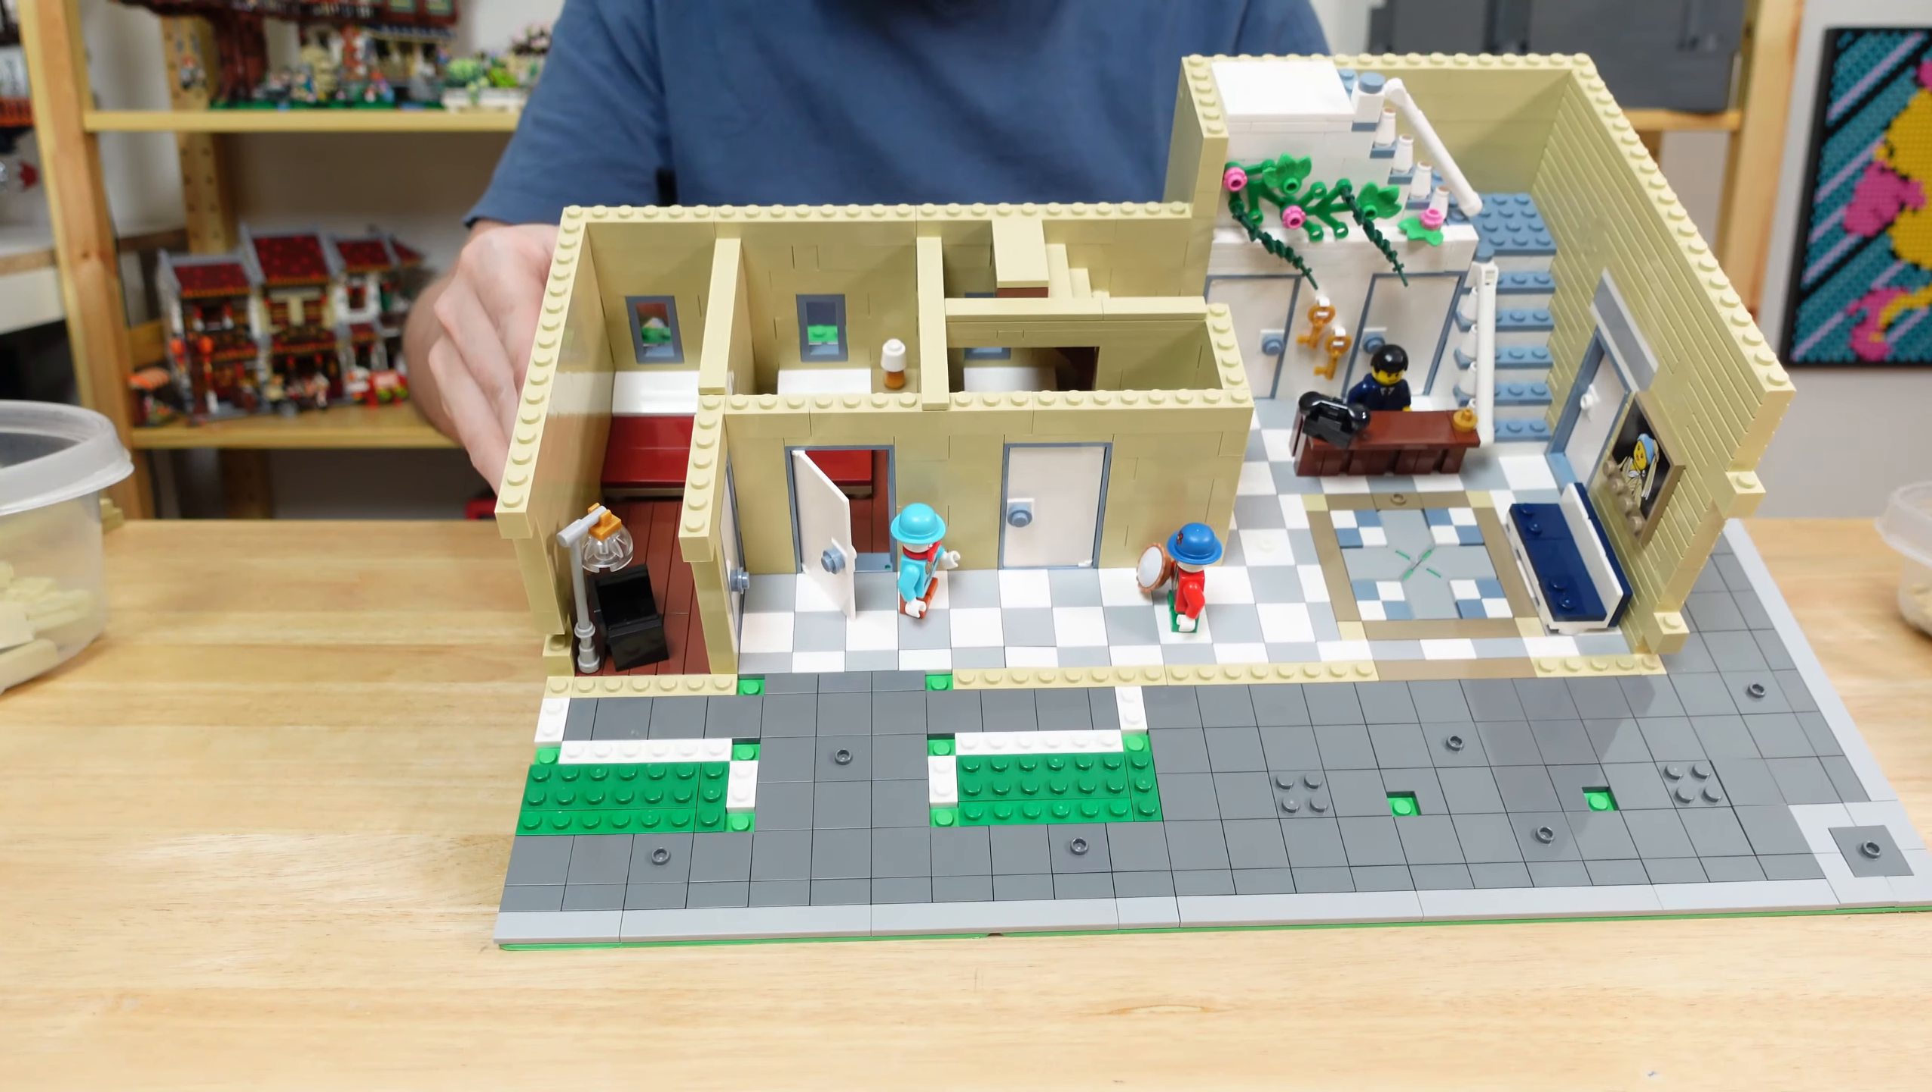And the first floor is pretty much done, except for the front wall.